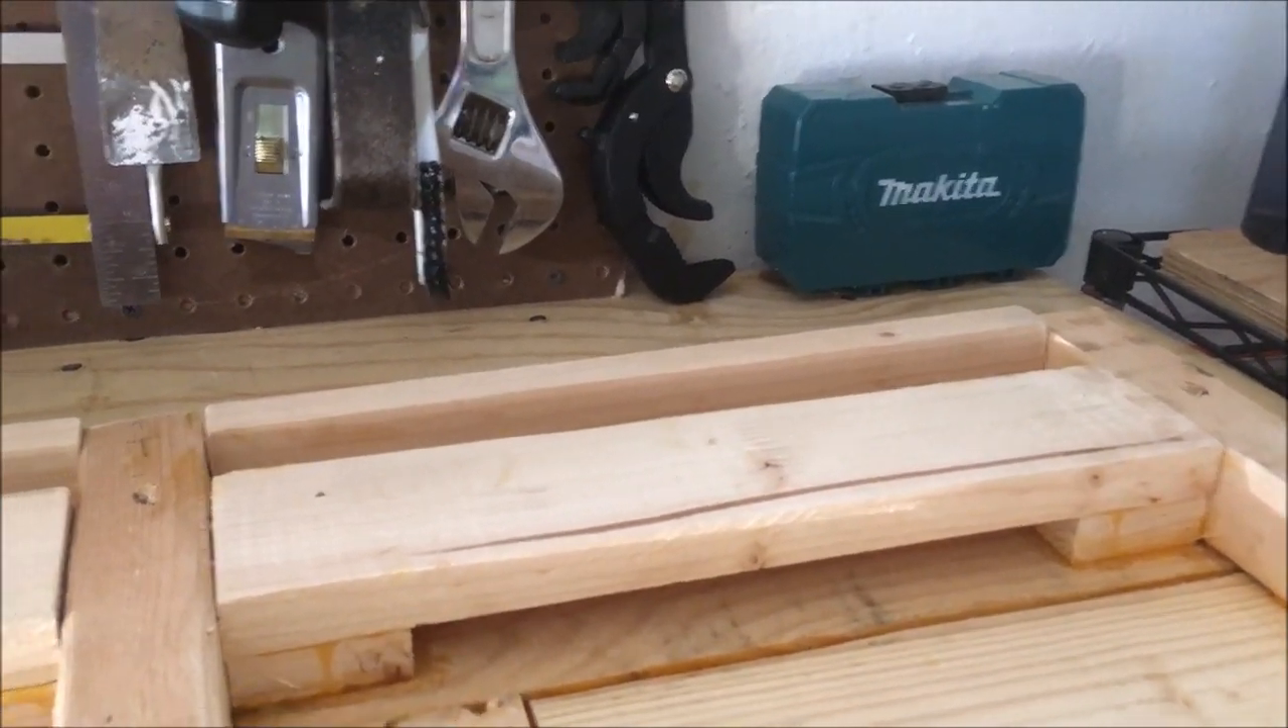Now for mounting I put a small 2x2 square underneath which is just 1x2 board and then I ran a 1x4 straight across and those are going to be basically my mounting brackets.